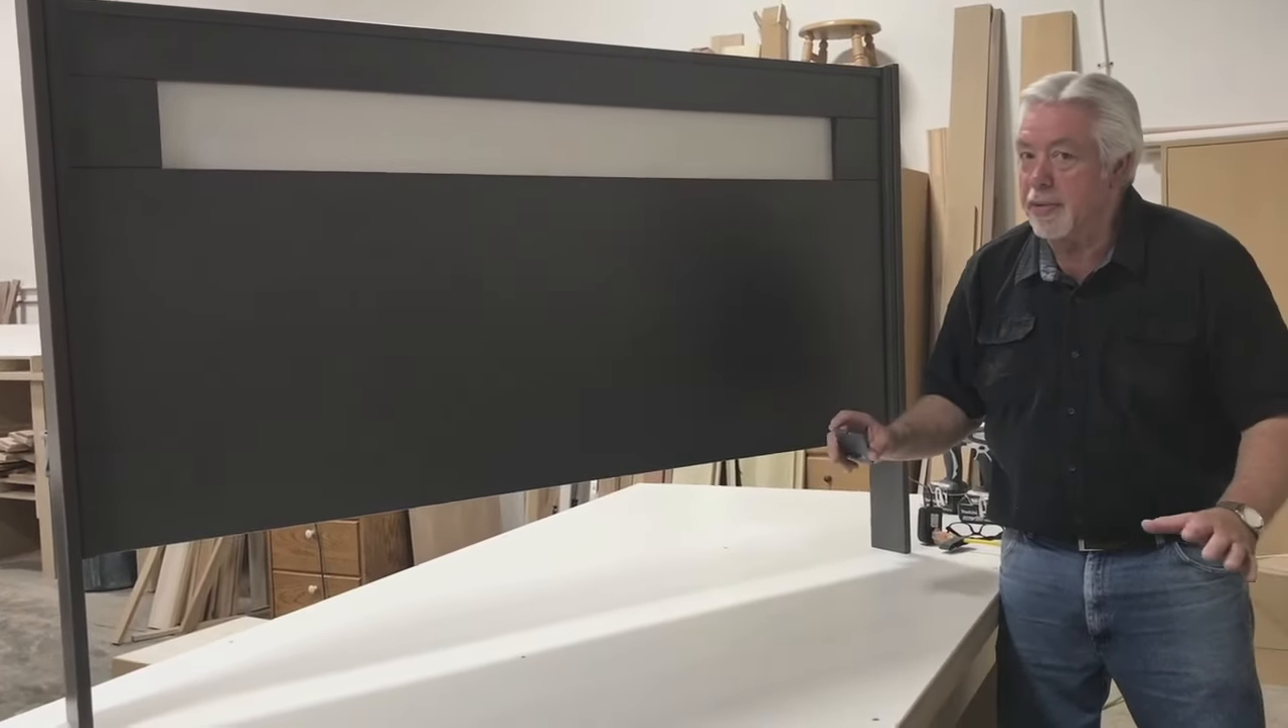All right, we got our light feature in. Everything's ready to go.